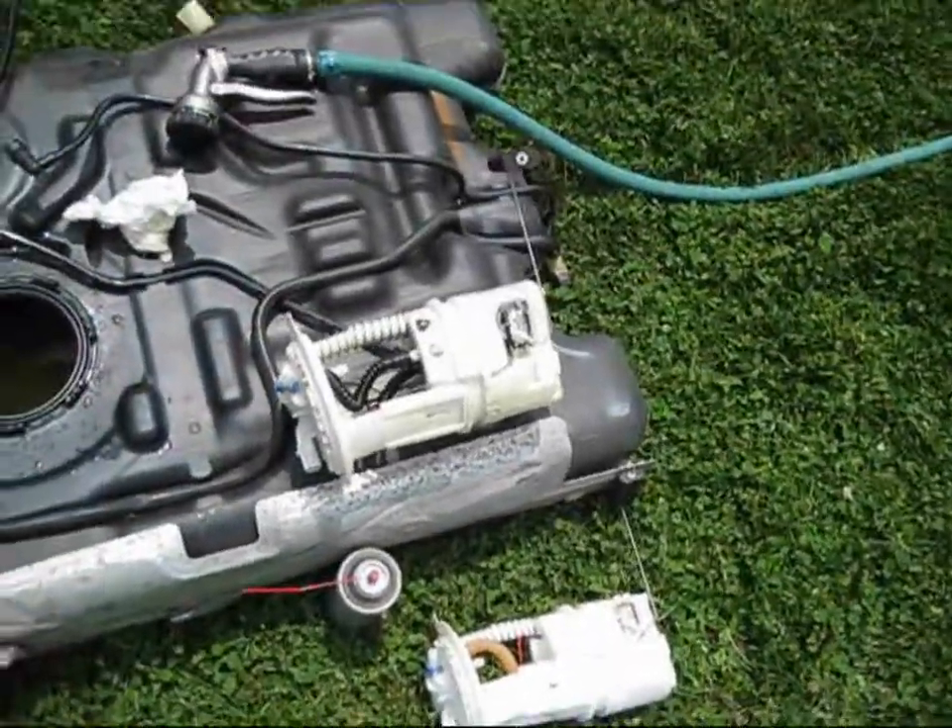Okay, I've got my Chinese fuel pump out and my American one to go in.